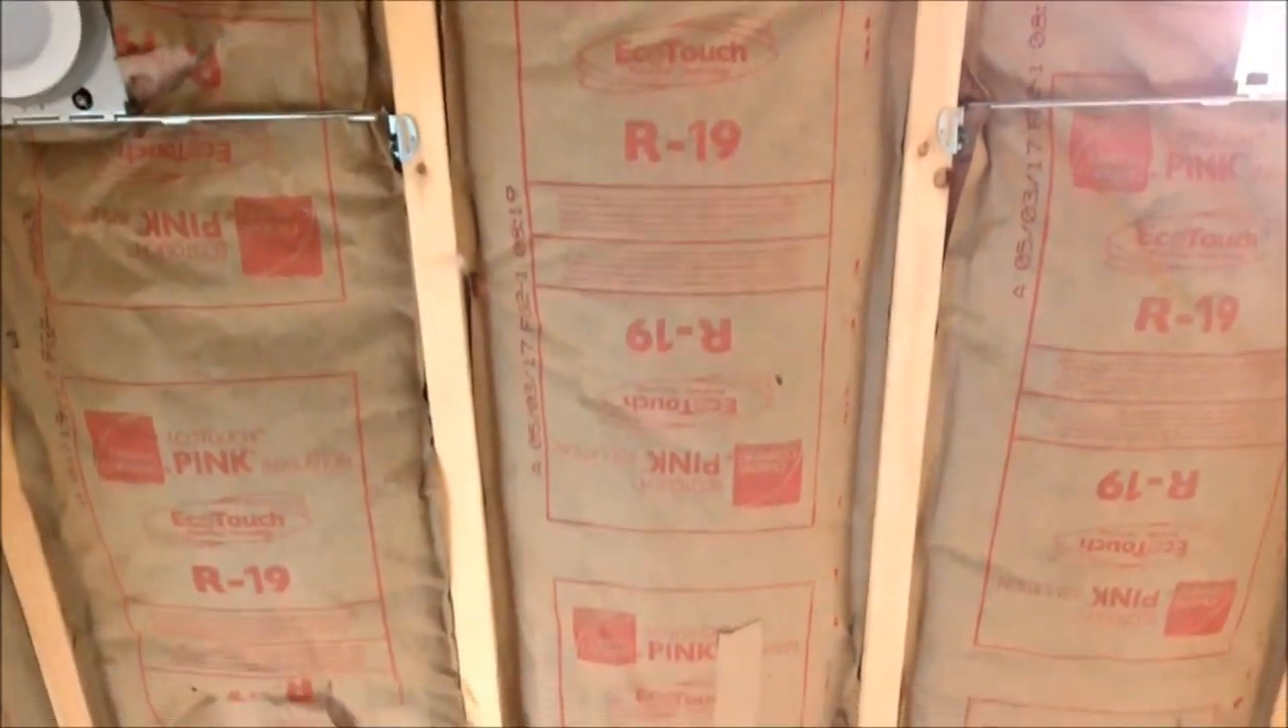You can see I've got the insulation installed at least most of it.